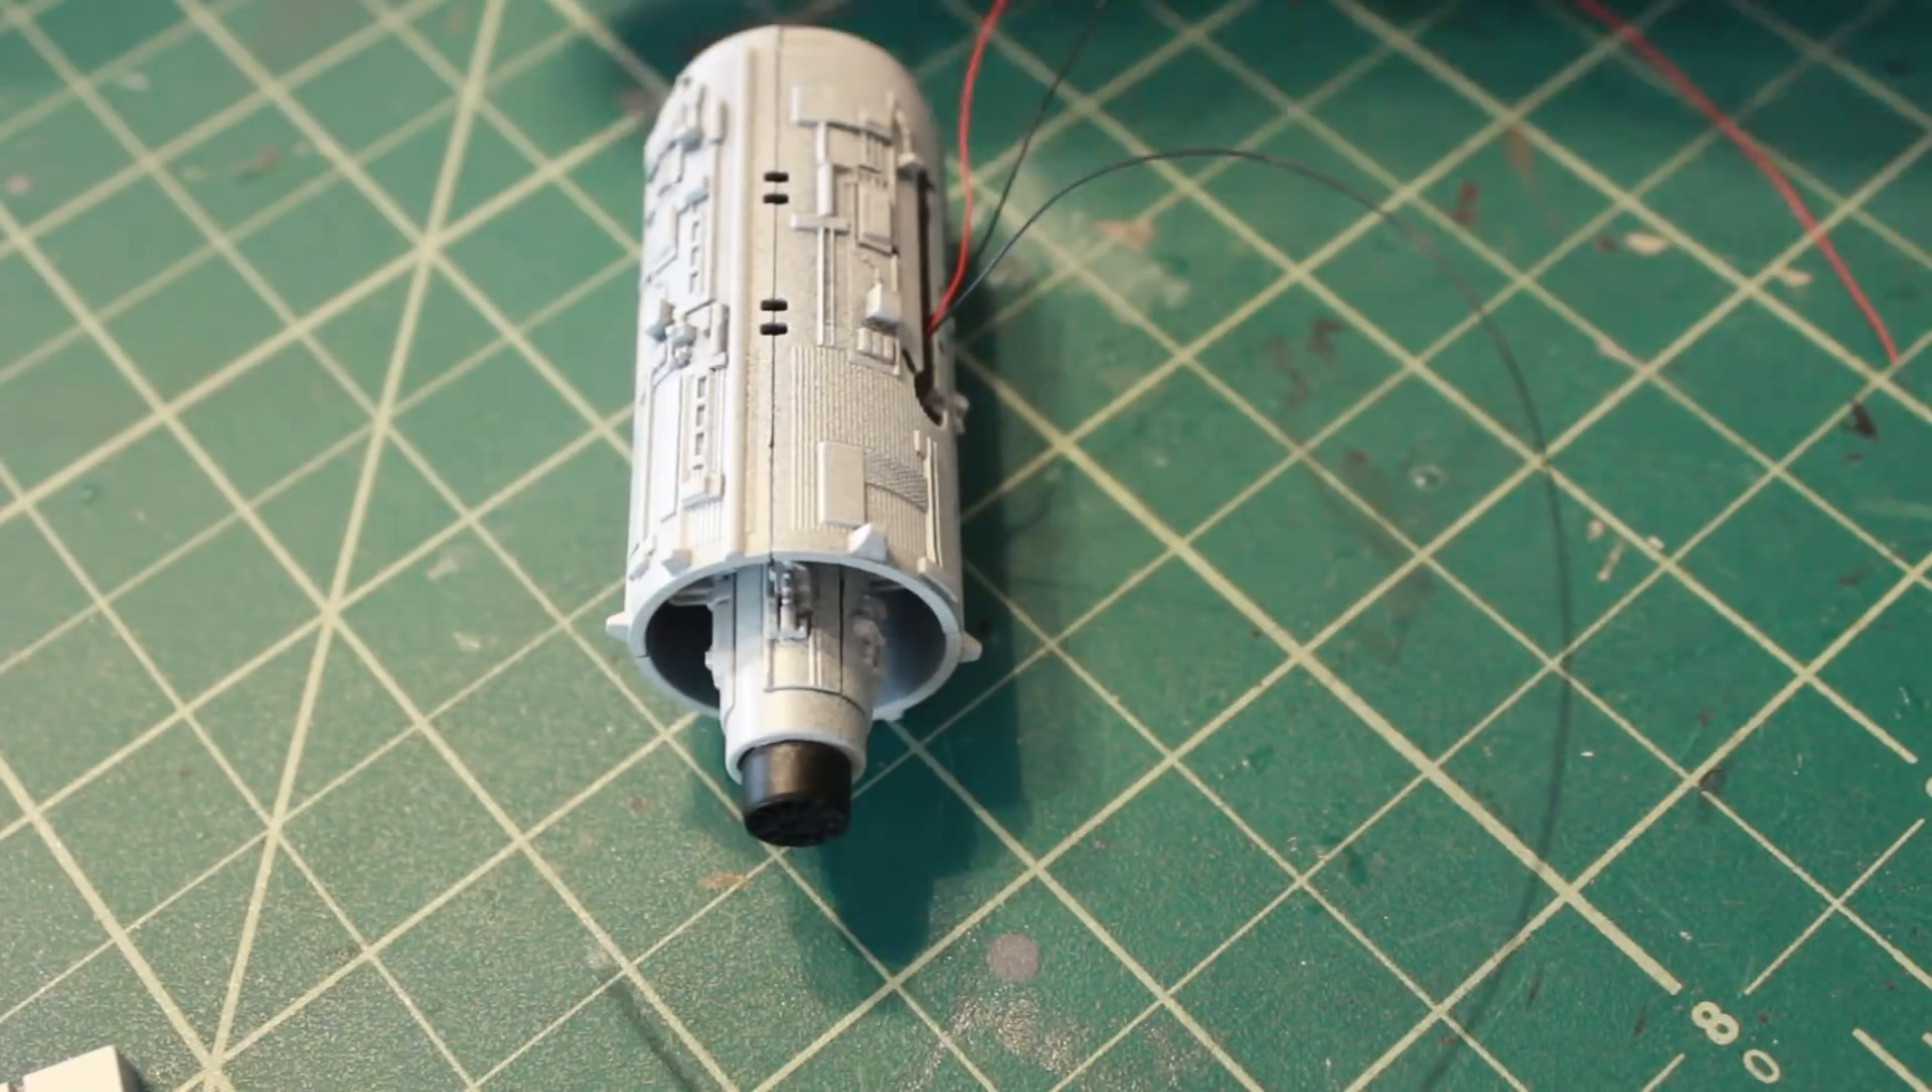And there we have all four sides of the nacelle secured around the engine.